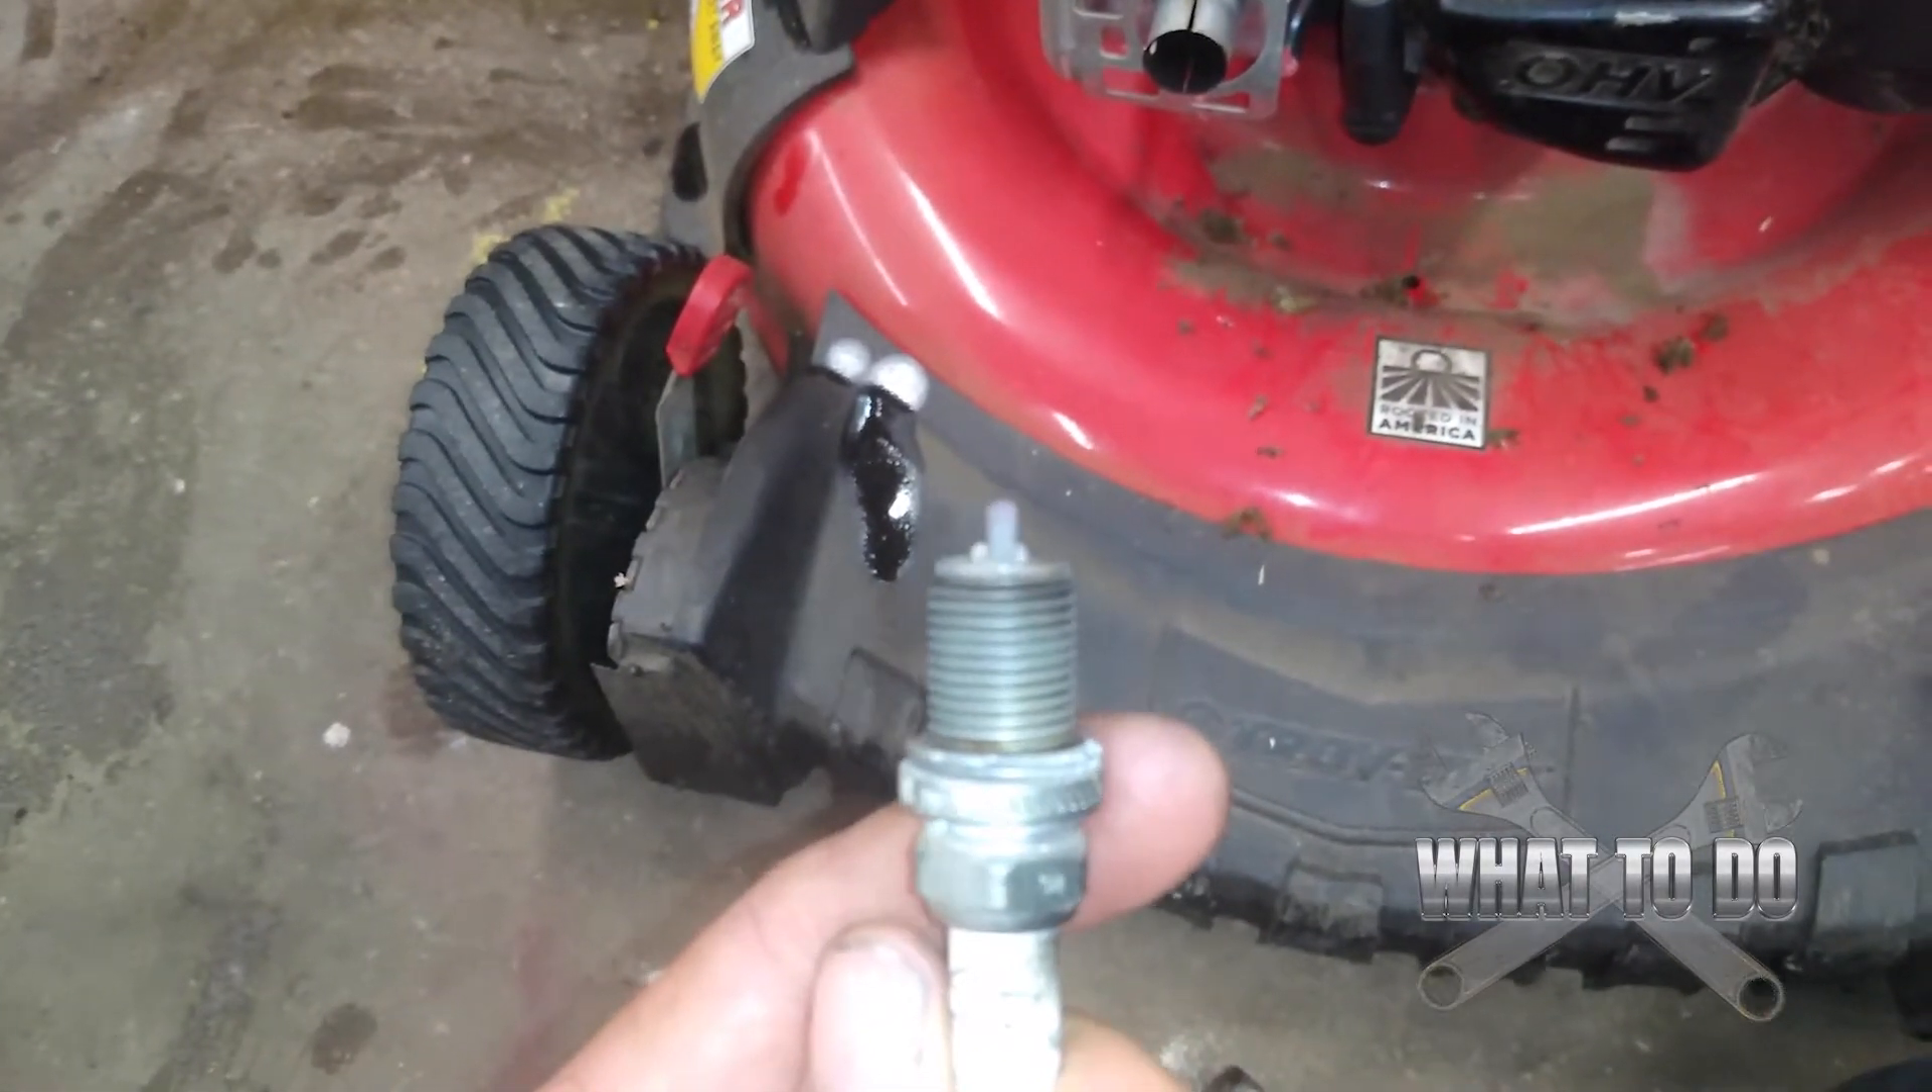There we go. Plug is out.